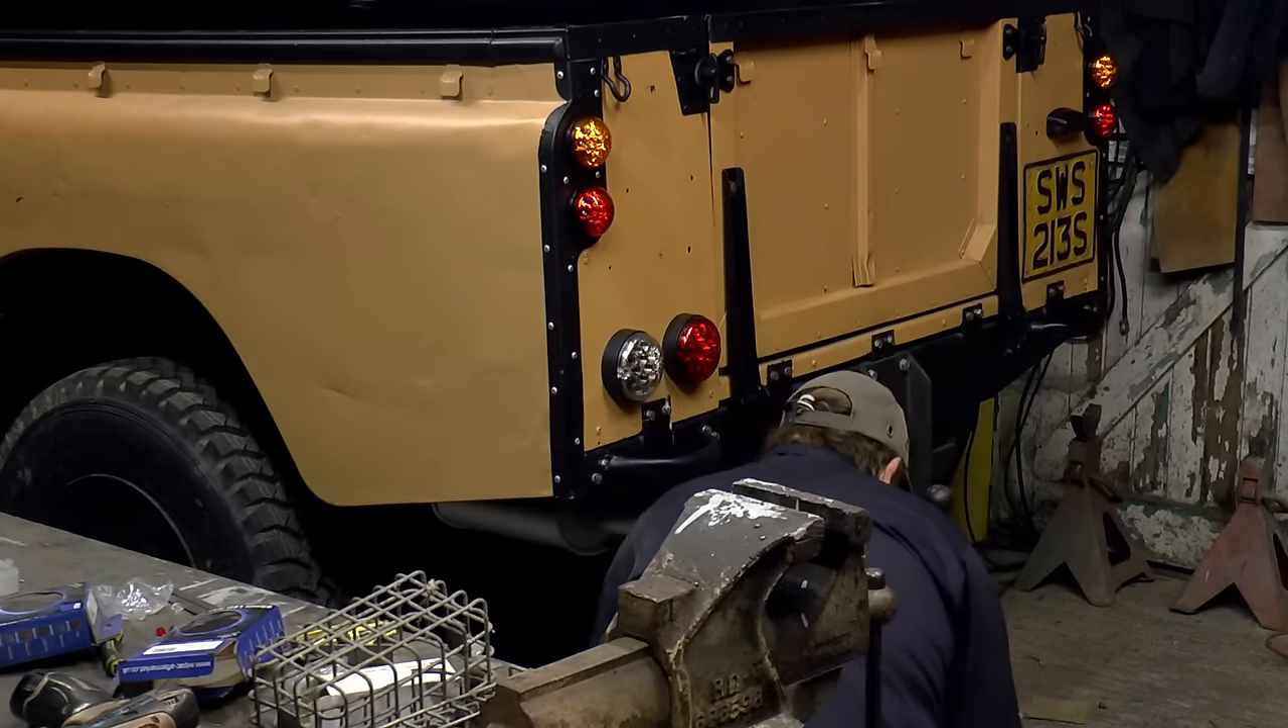Now I do have these light guards to go on.